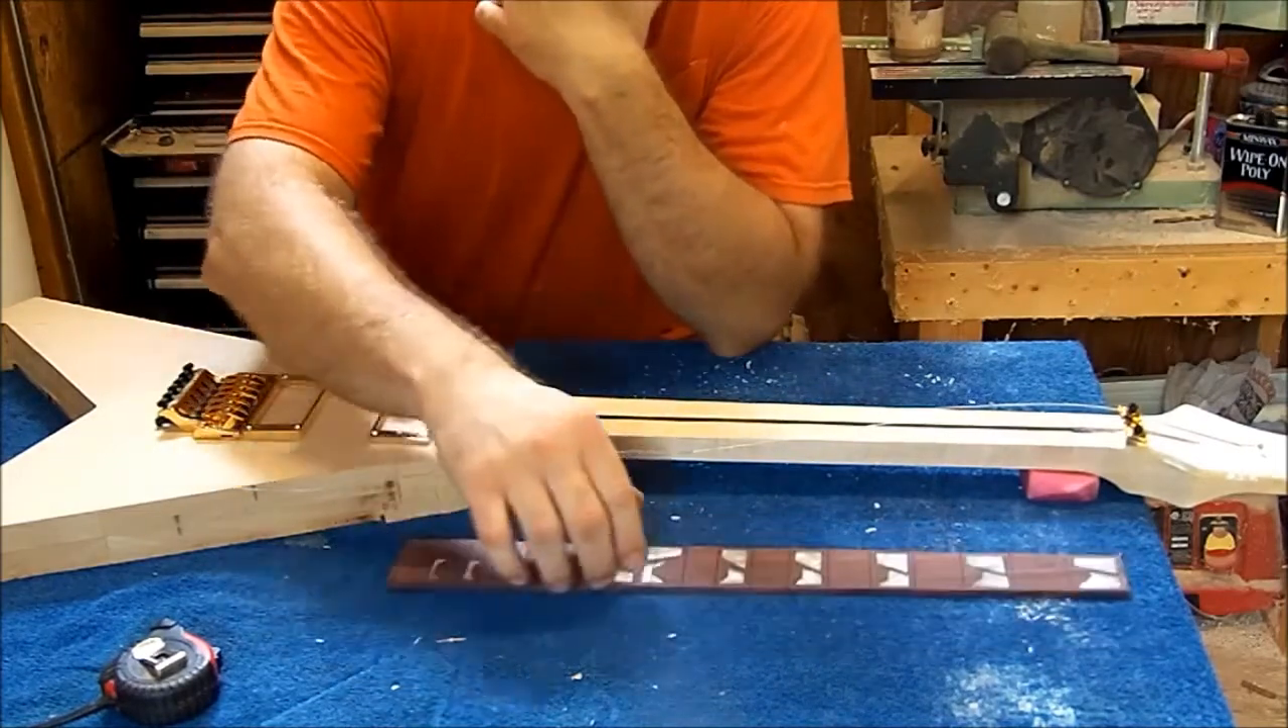This fretboard hasn't been glued on yet. I got to put binding around it yet.